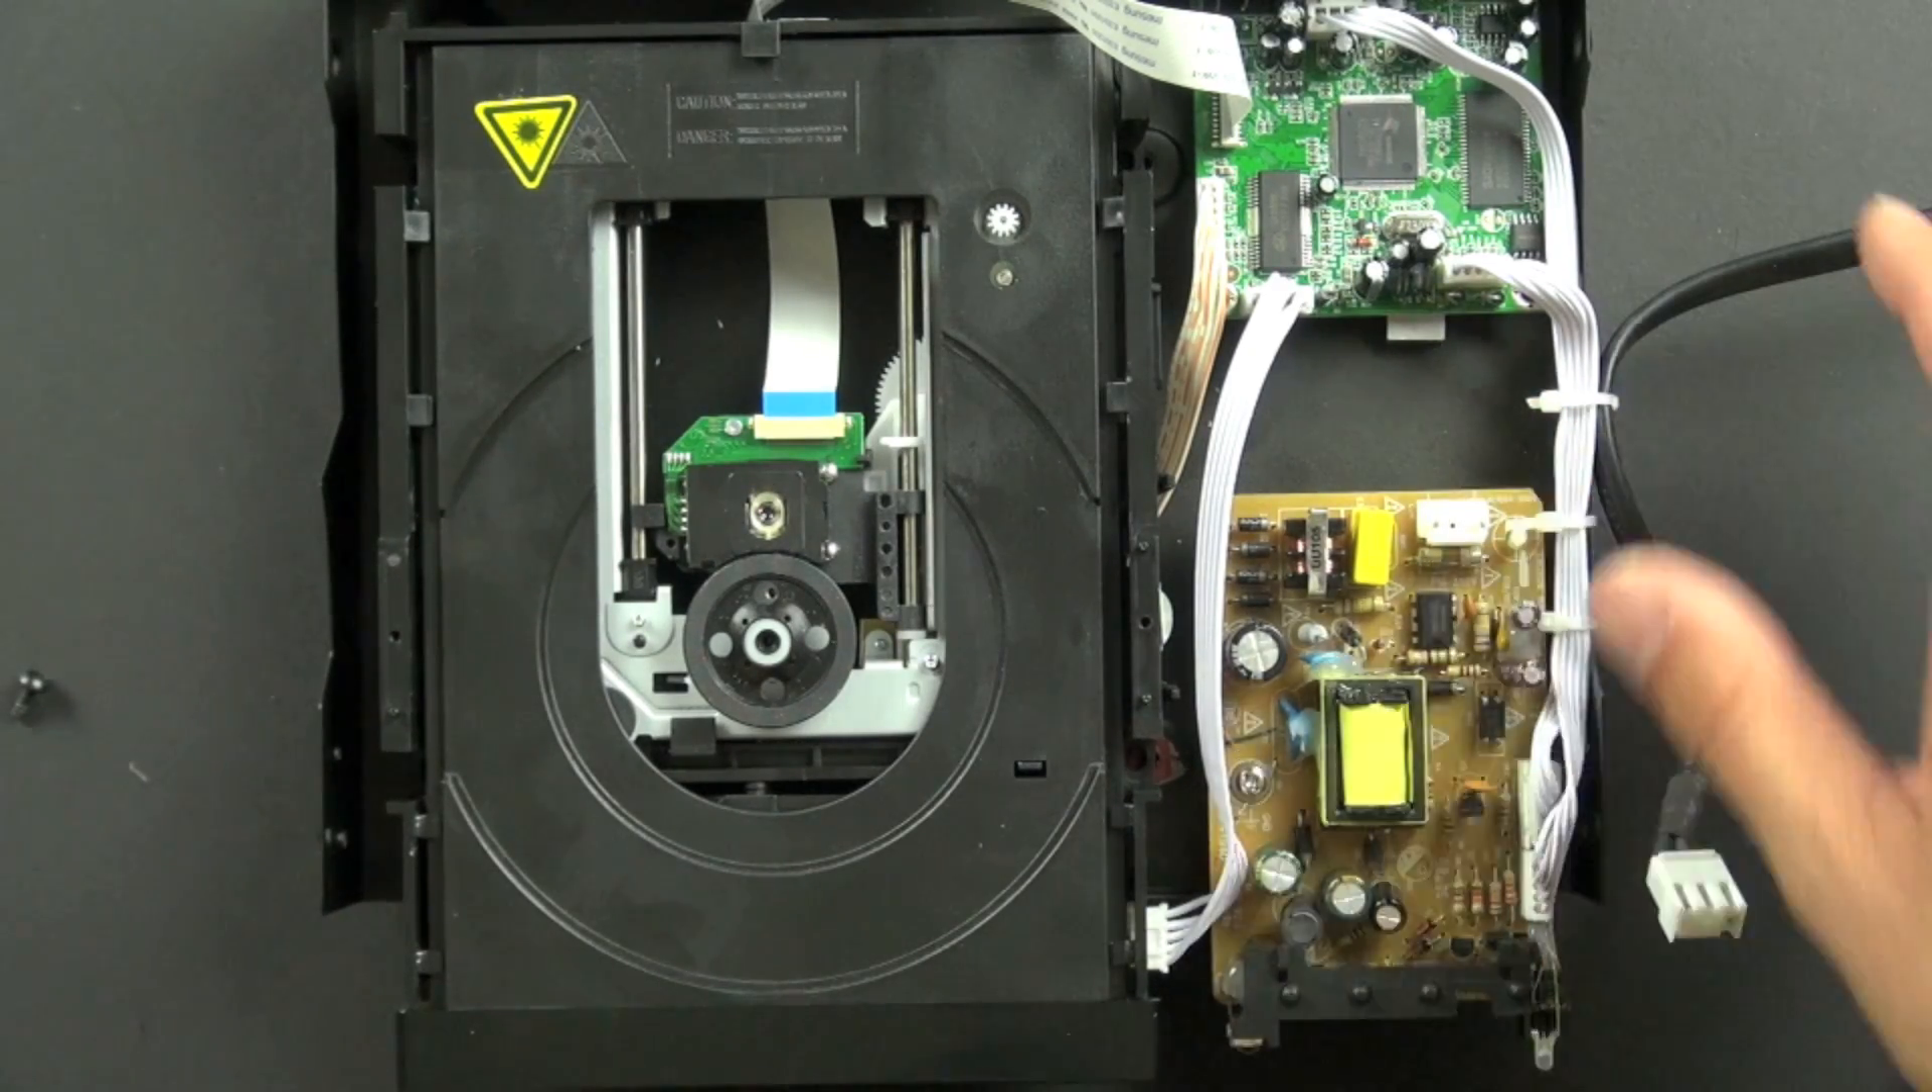I've returned the power board back to its normal location just so you can see how the wires are routed.